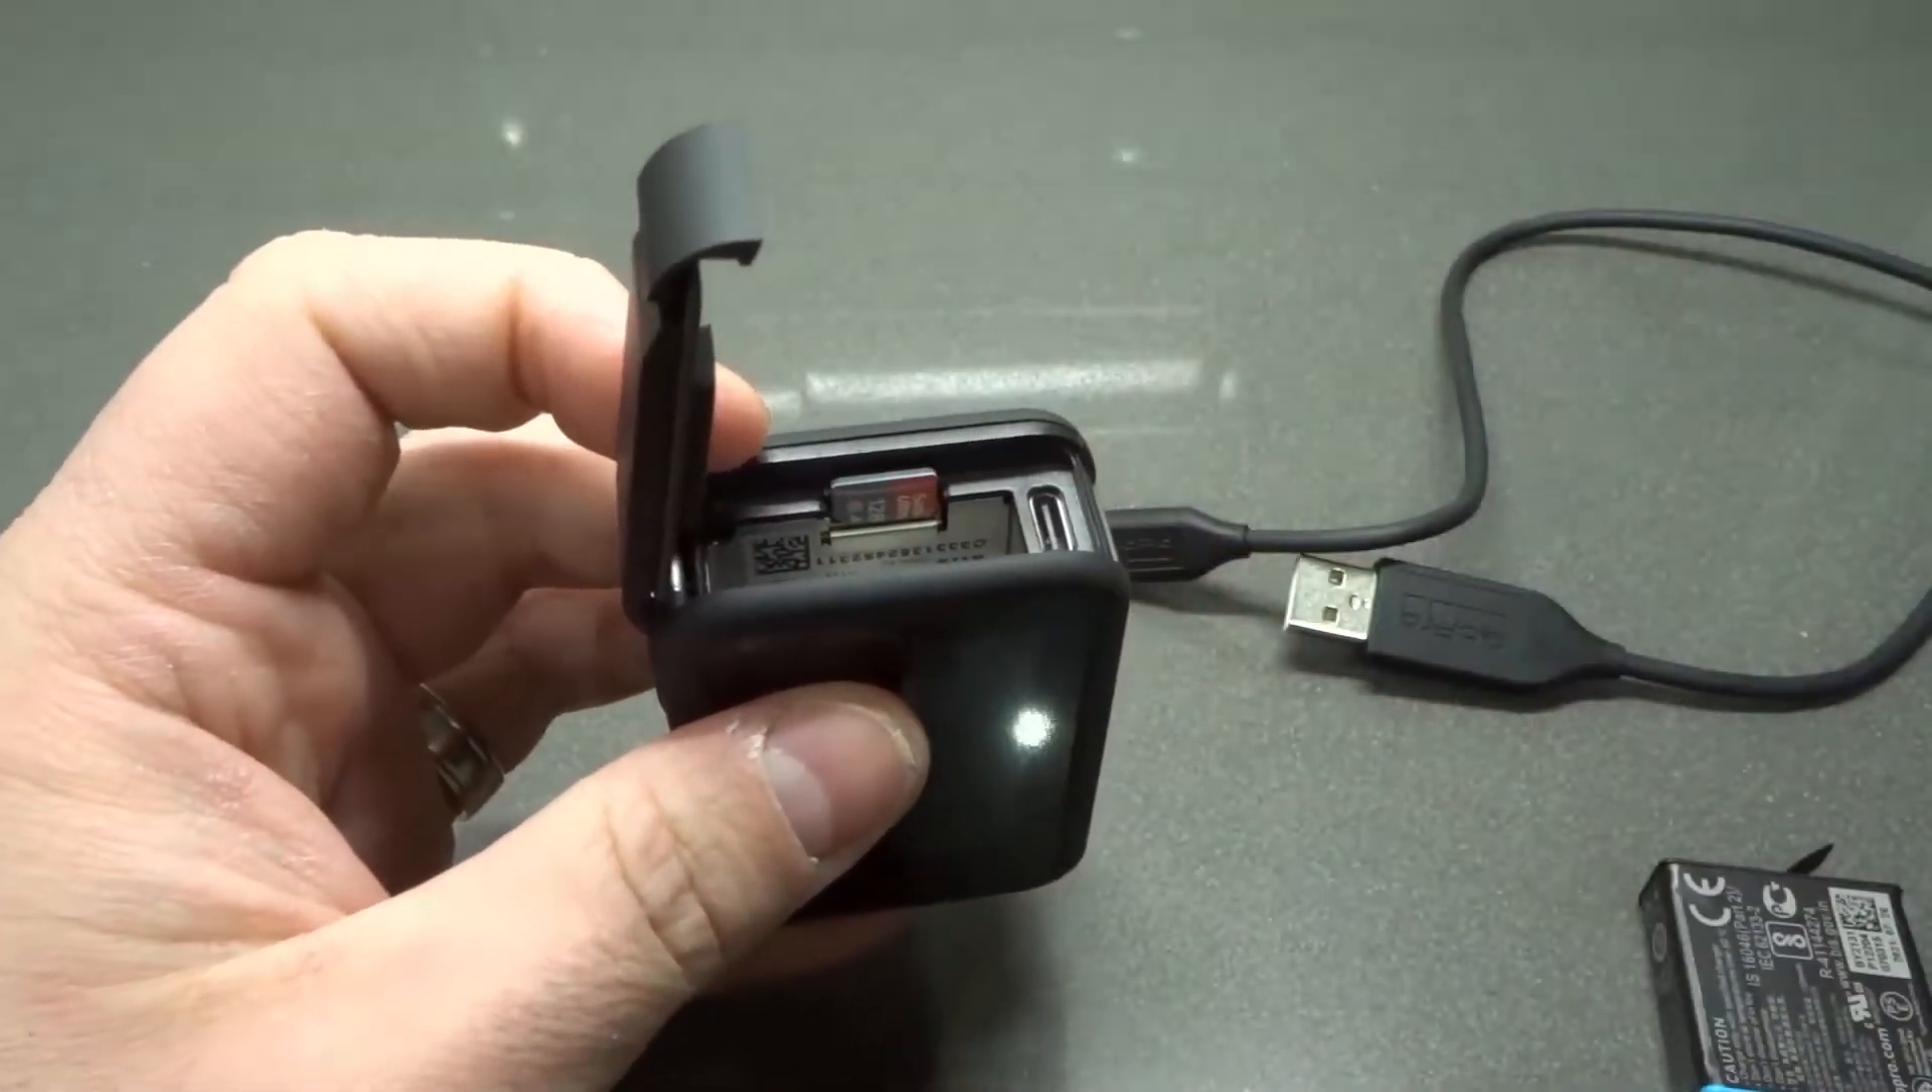Now if my micro sd card is like that no wonder my computer is not going to read the gopro because the card isn't fully inserted.